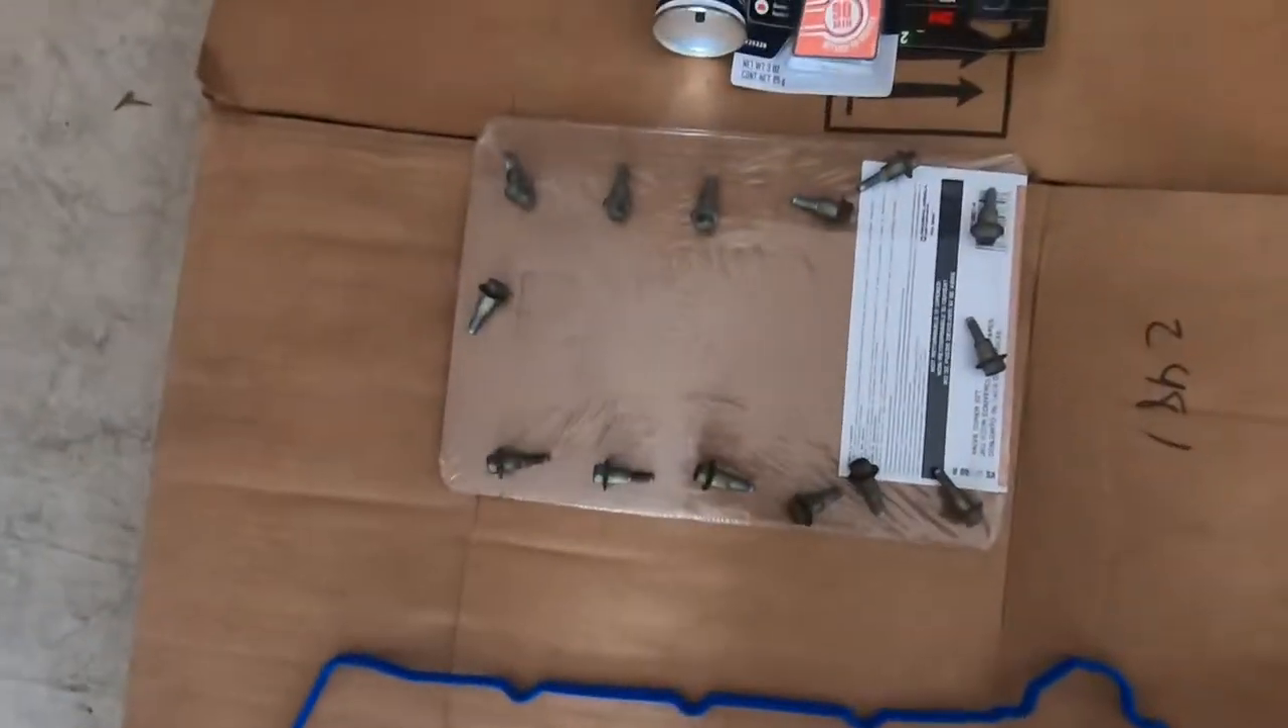All right guys you can see we got all of our 10 mil valve cover bolts out.